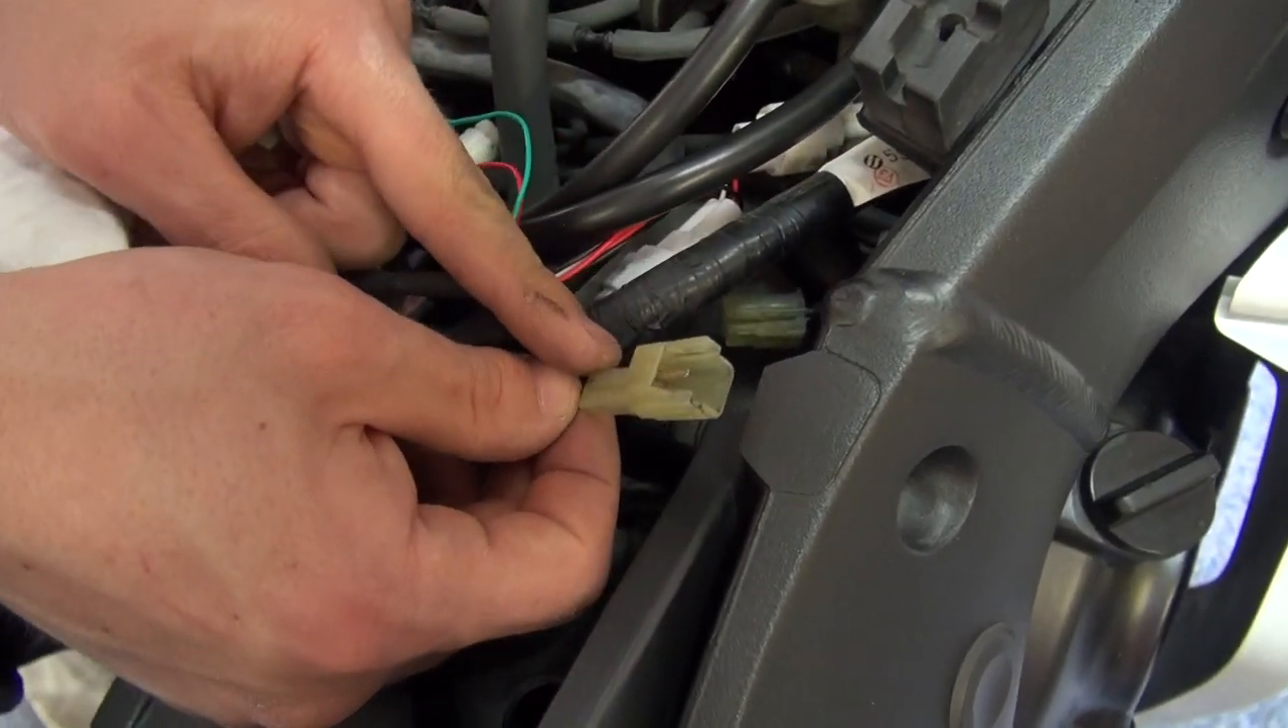Und hier muss jetzt auch noch das Kabel angeschlossen werden.